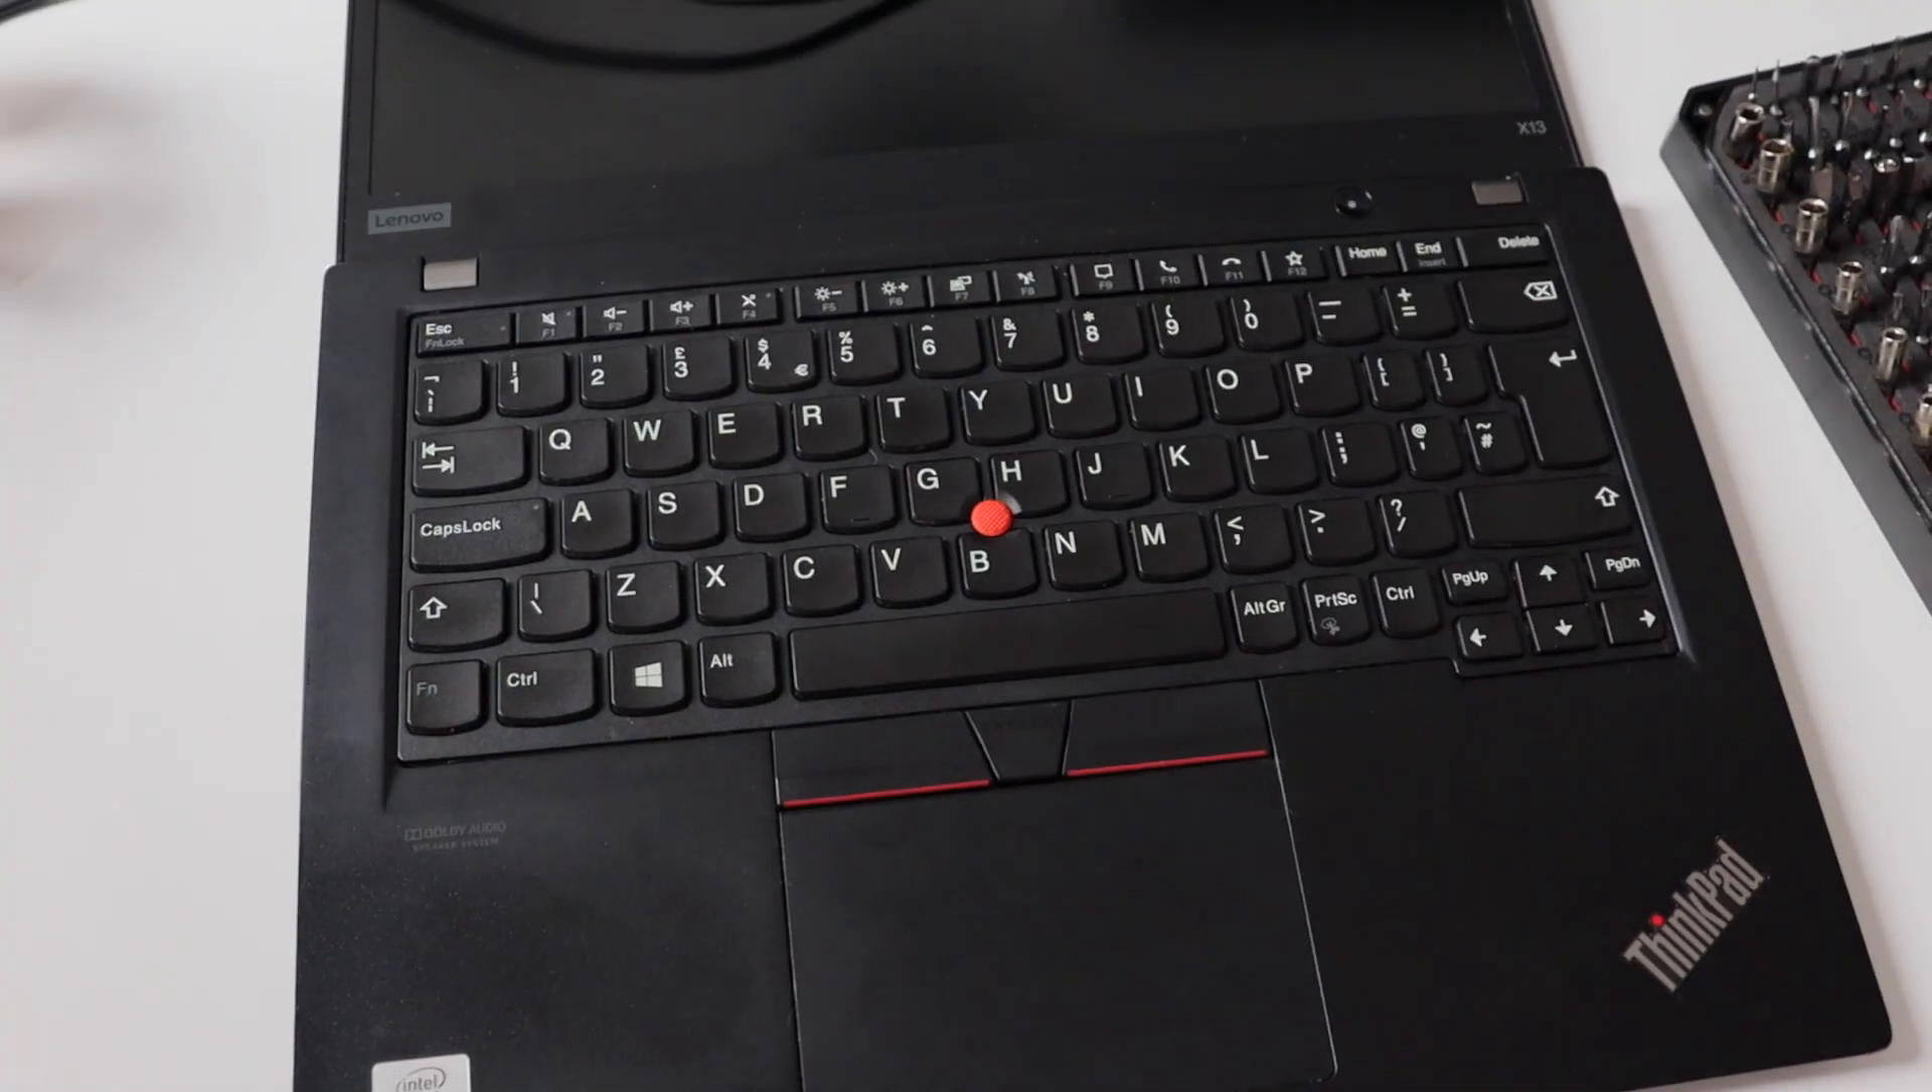At the end of the process, just add the plastic caps to the left and the right mouse button above the touchpad. With this, the replacement of the keyboard is completed.